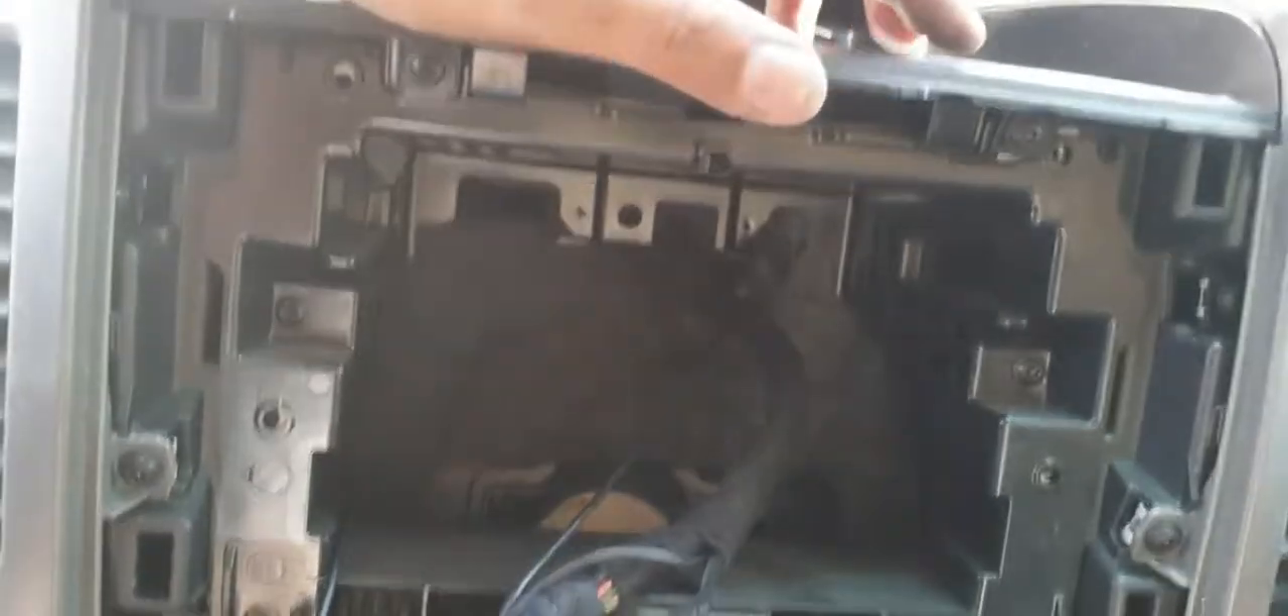So yeah, we already removed our head unit.